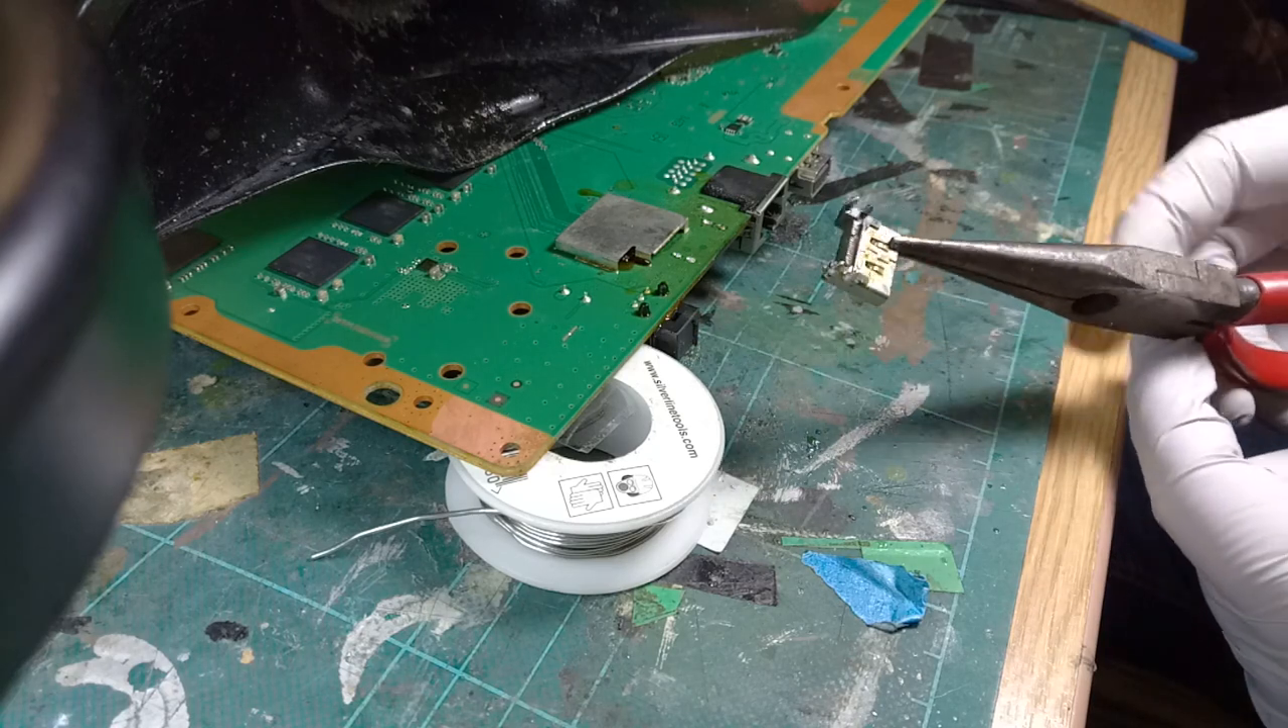We've got our port out now.